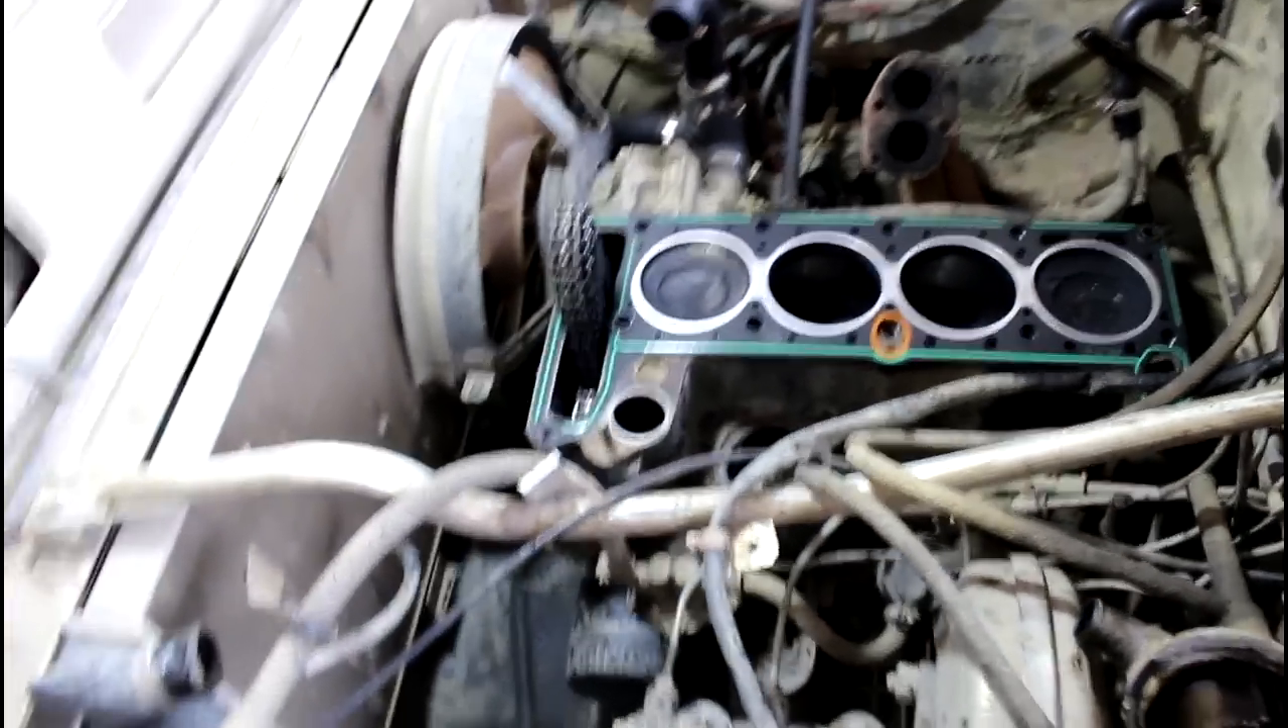Положил я прокладку. Прокладка у нас фирма Триали.